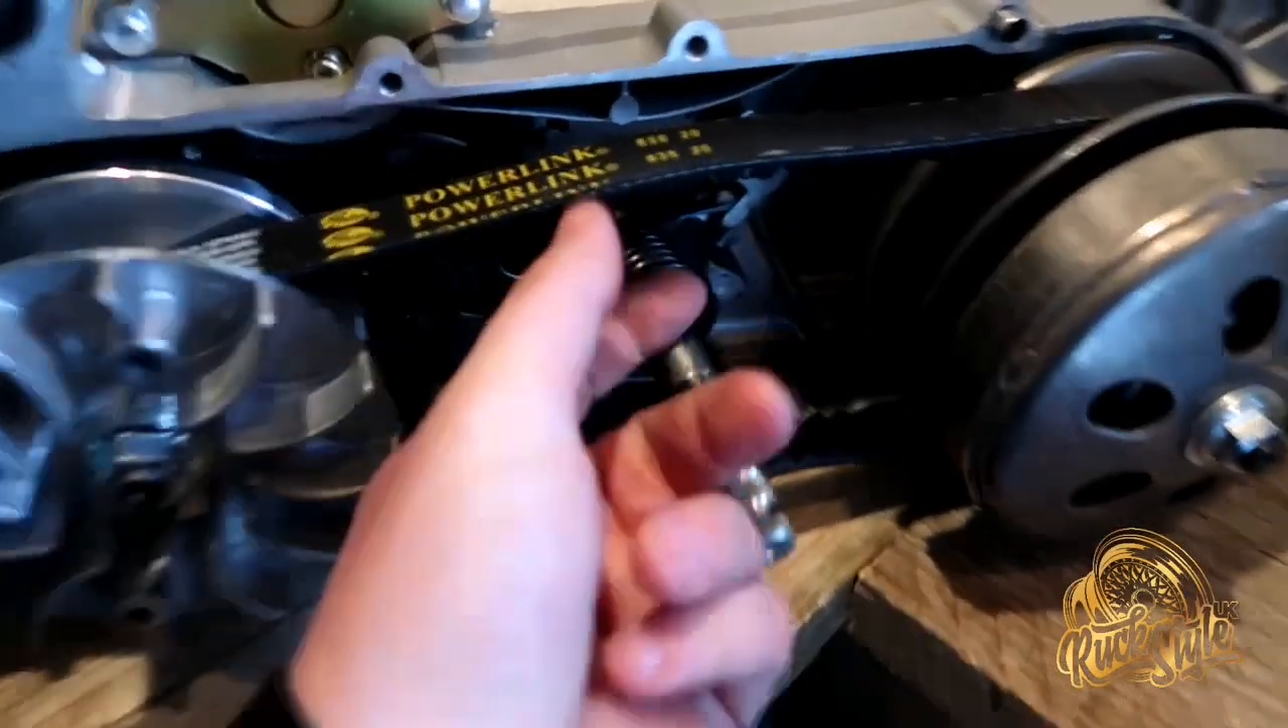So, we've got the CVT cover off, as you can see the belt.